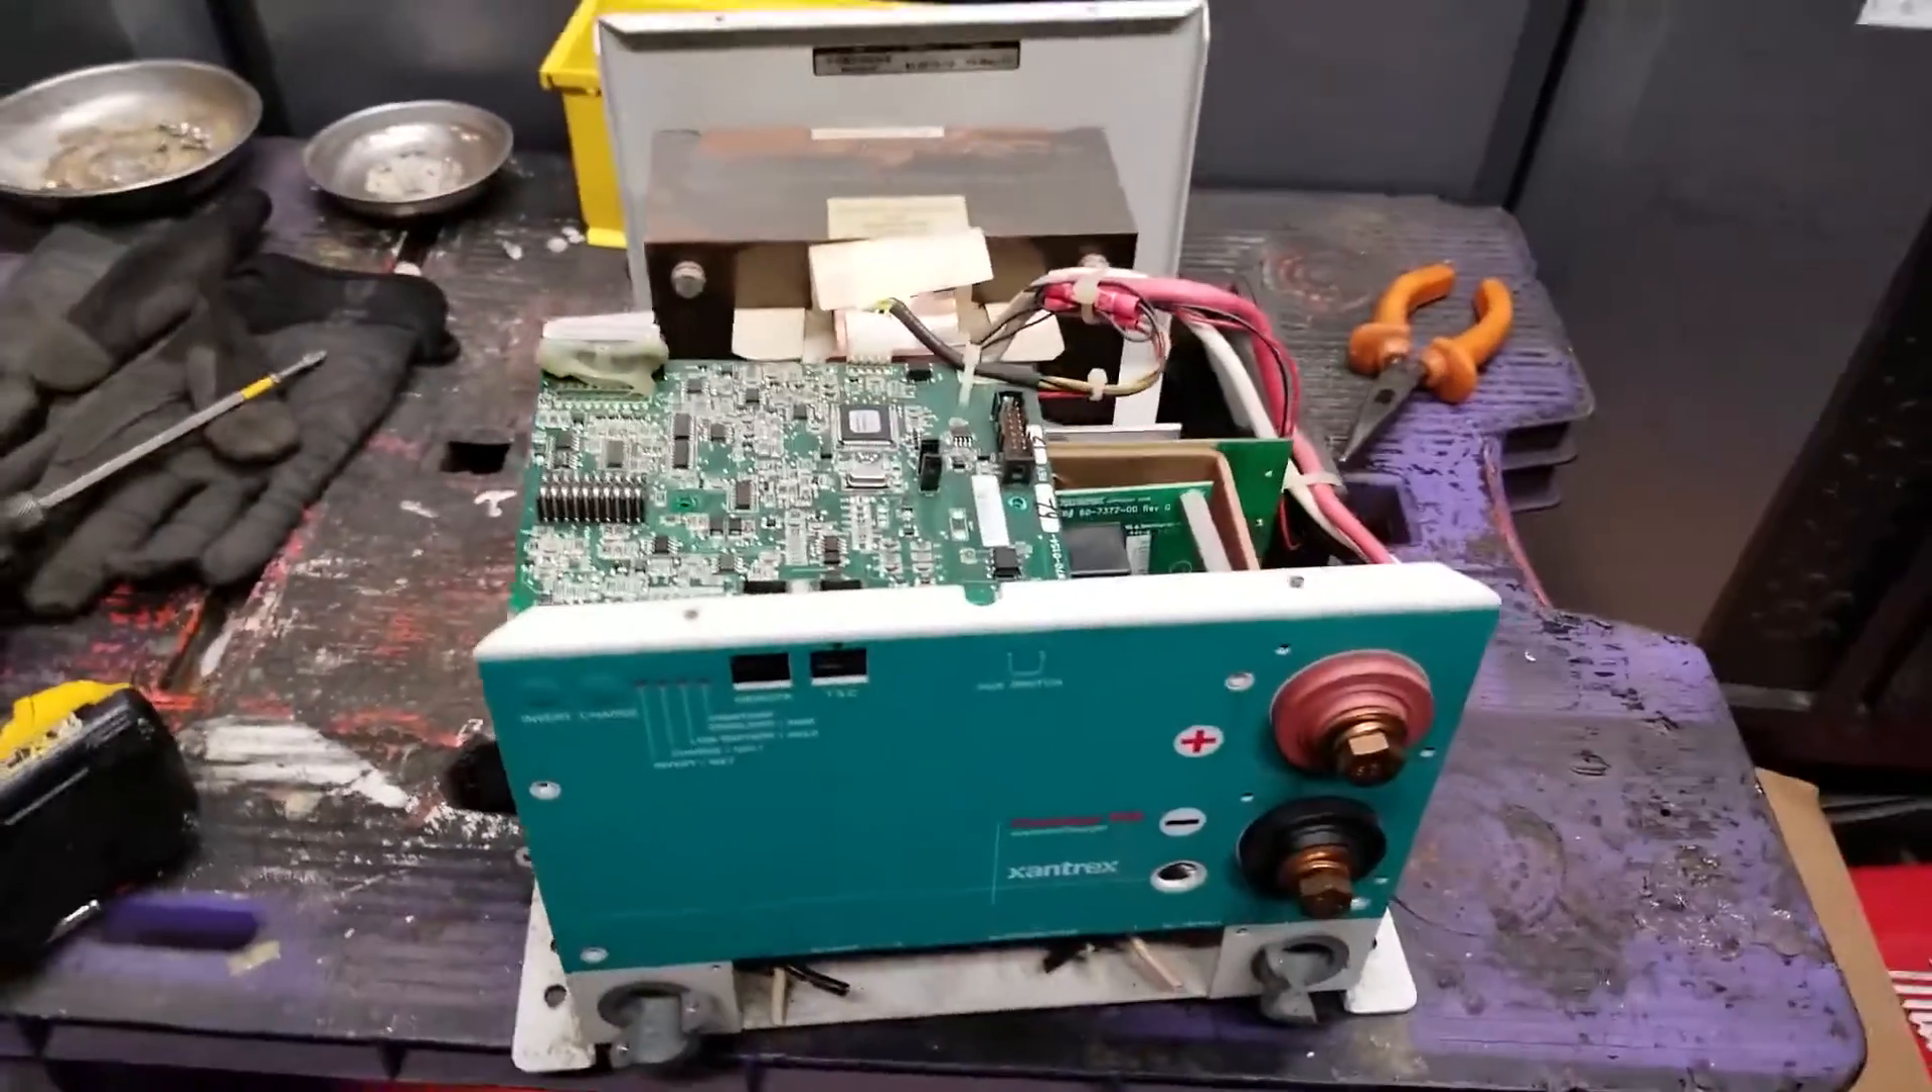We've got the cover off. Just a couple of screws.